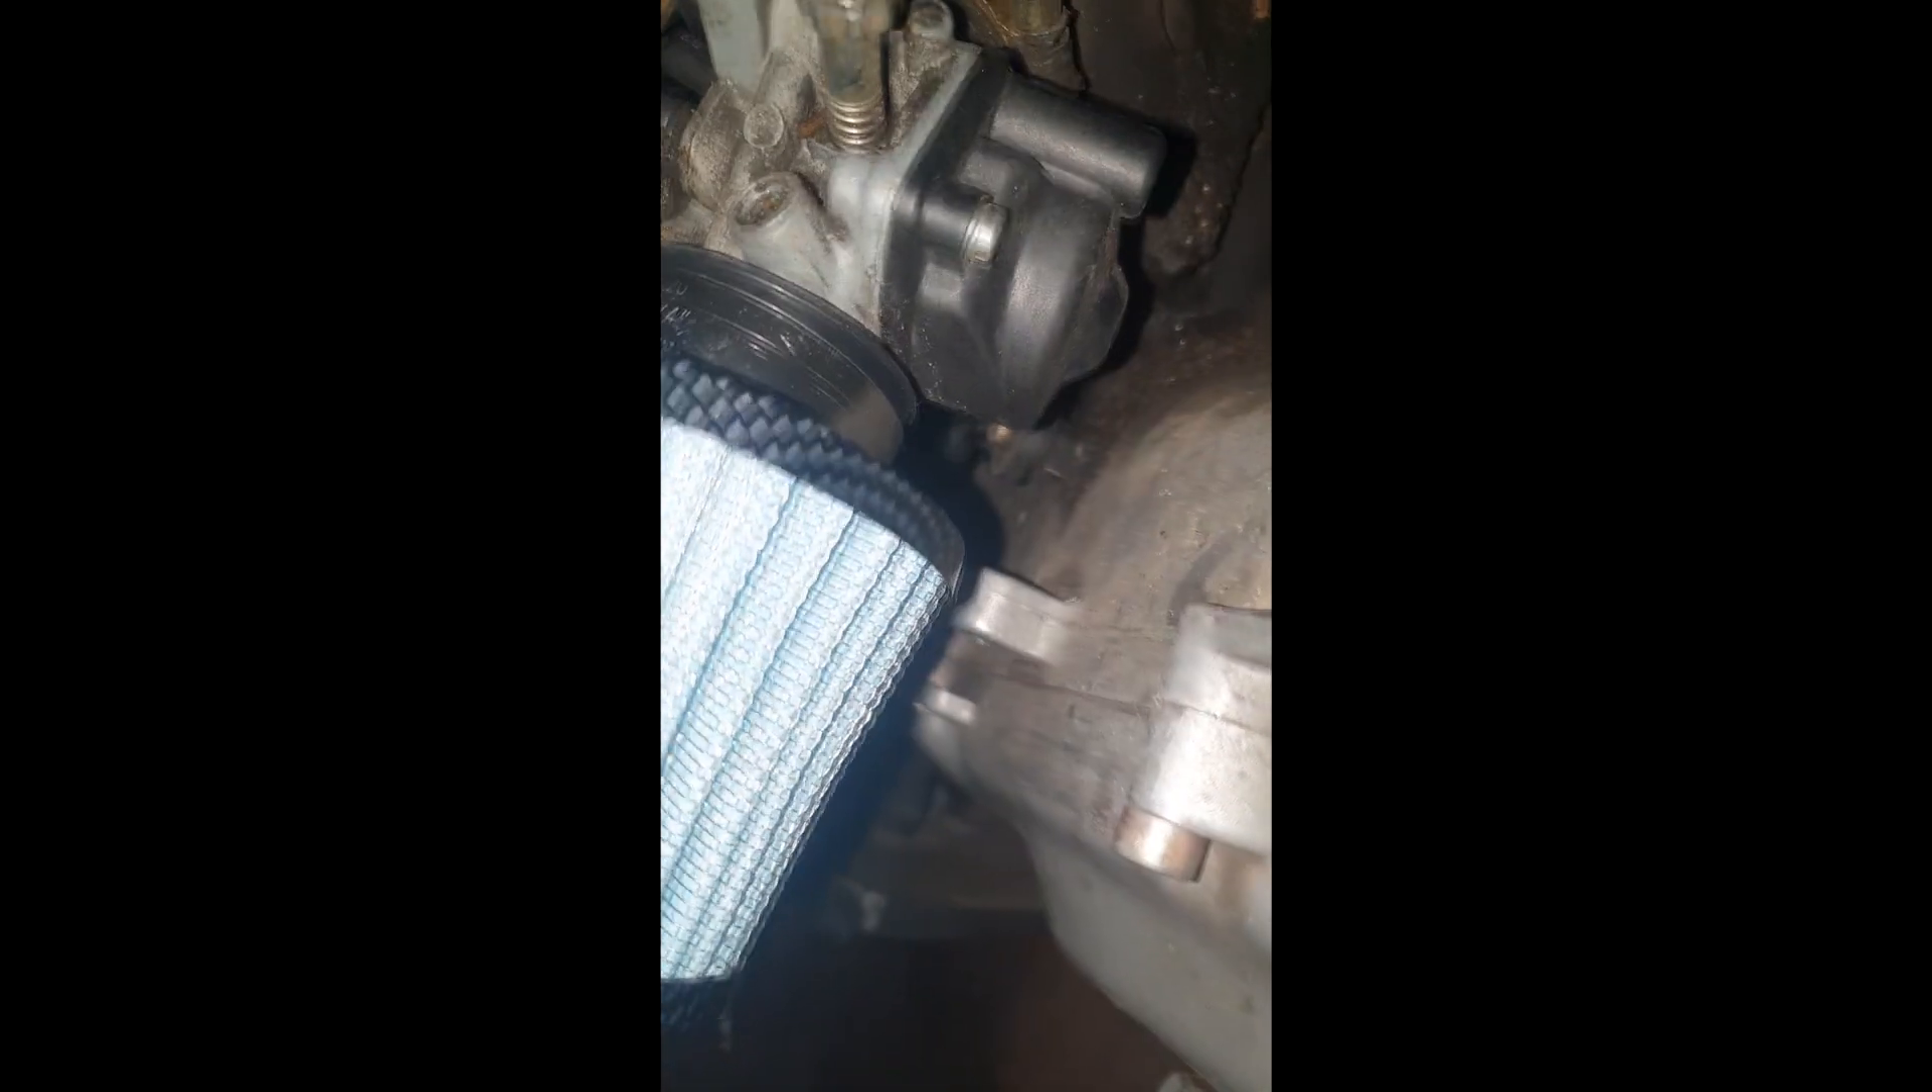Donc voilà le filtre à air attention hé garçon il est posé il est même super bien posé nickel il tient.